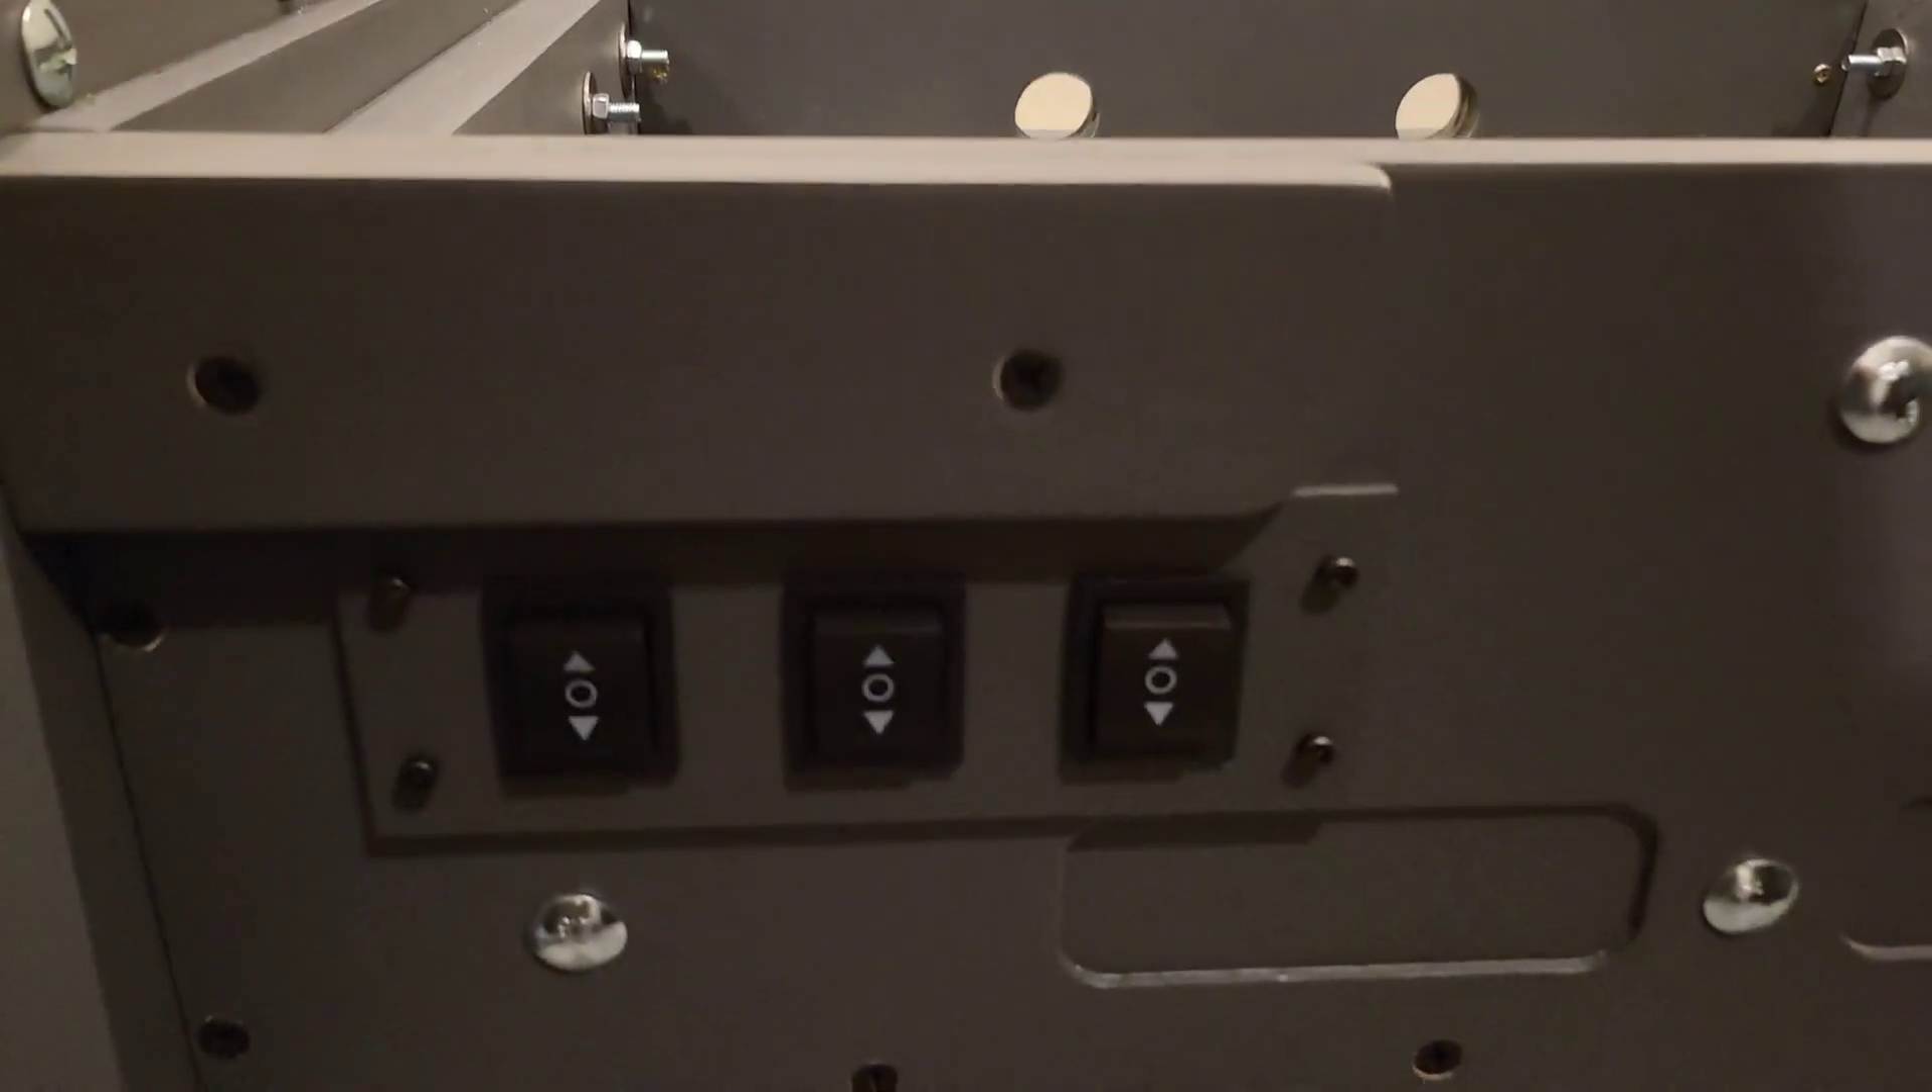And we can also see the installed switches which will be used to control the movement.